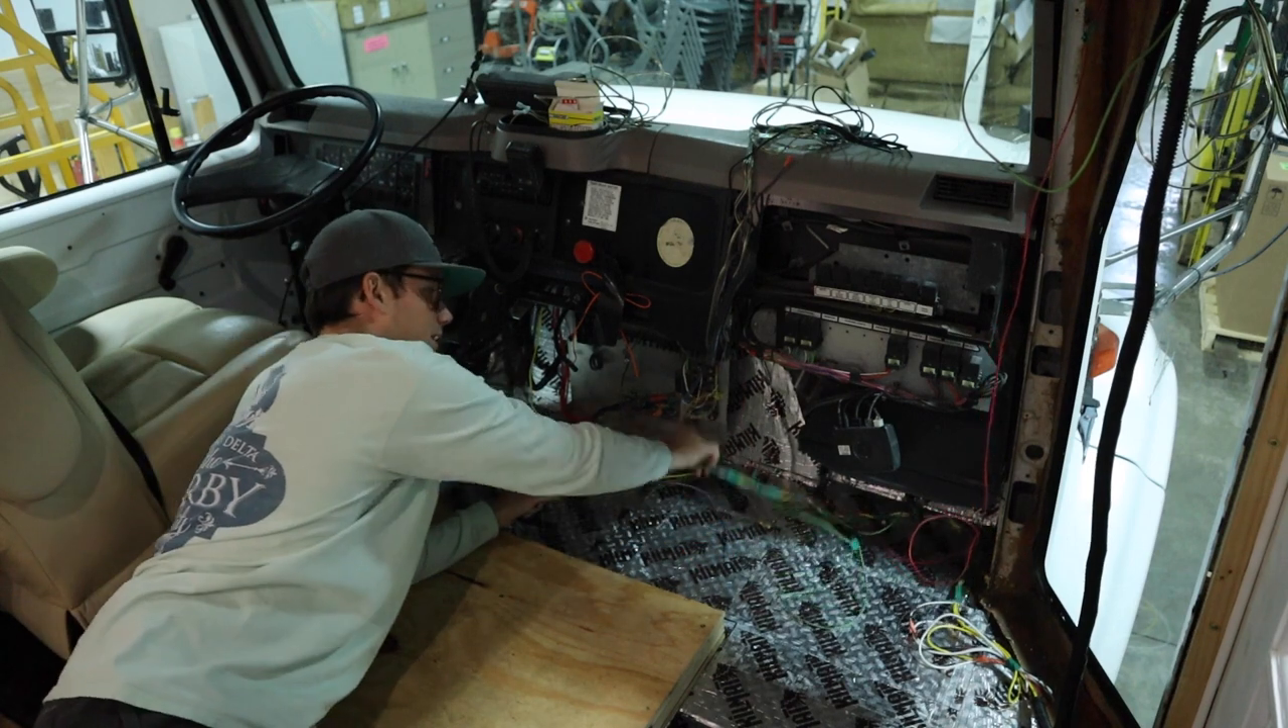You can see we've still got some wires here dangling.